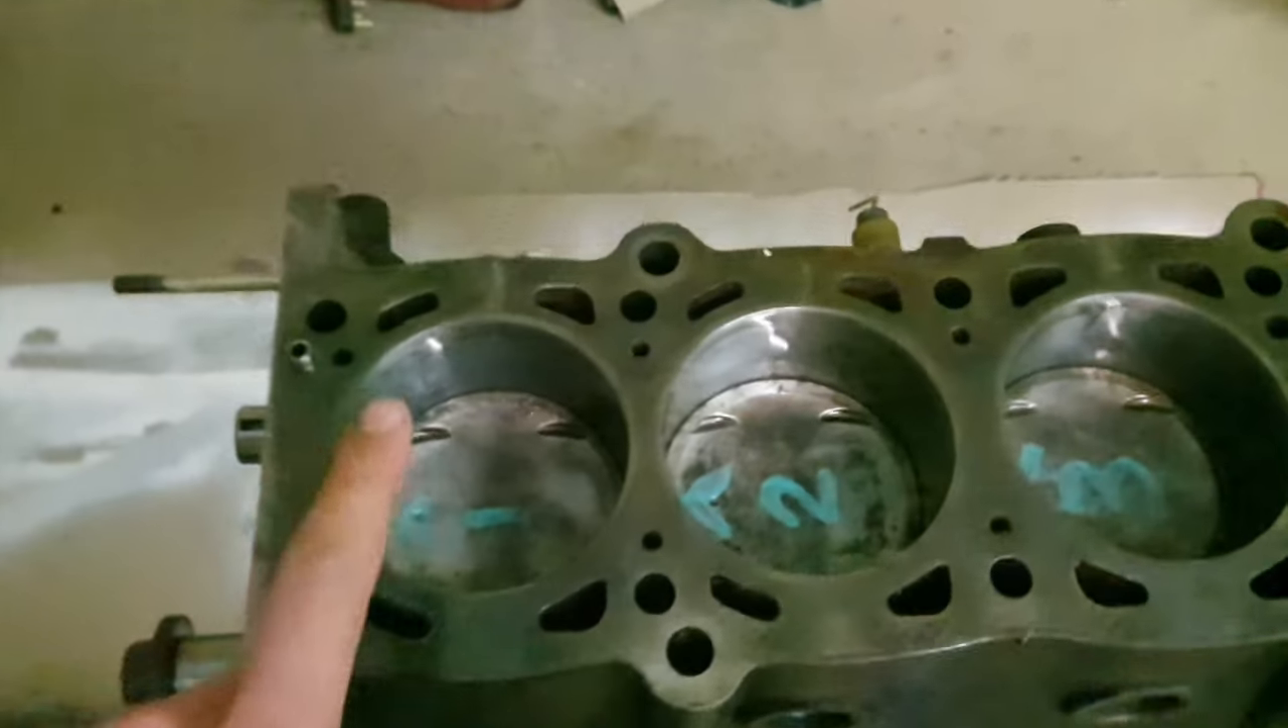Luckily for us Fifi already installed the pistons for us It's already installed.